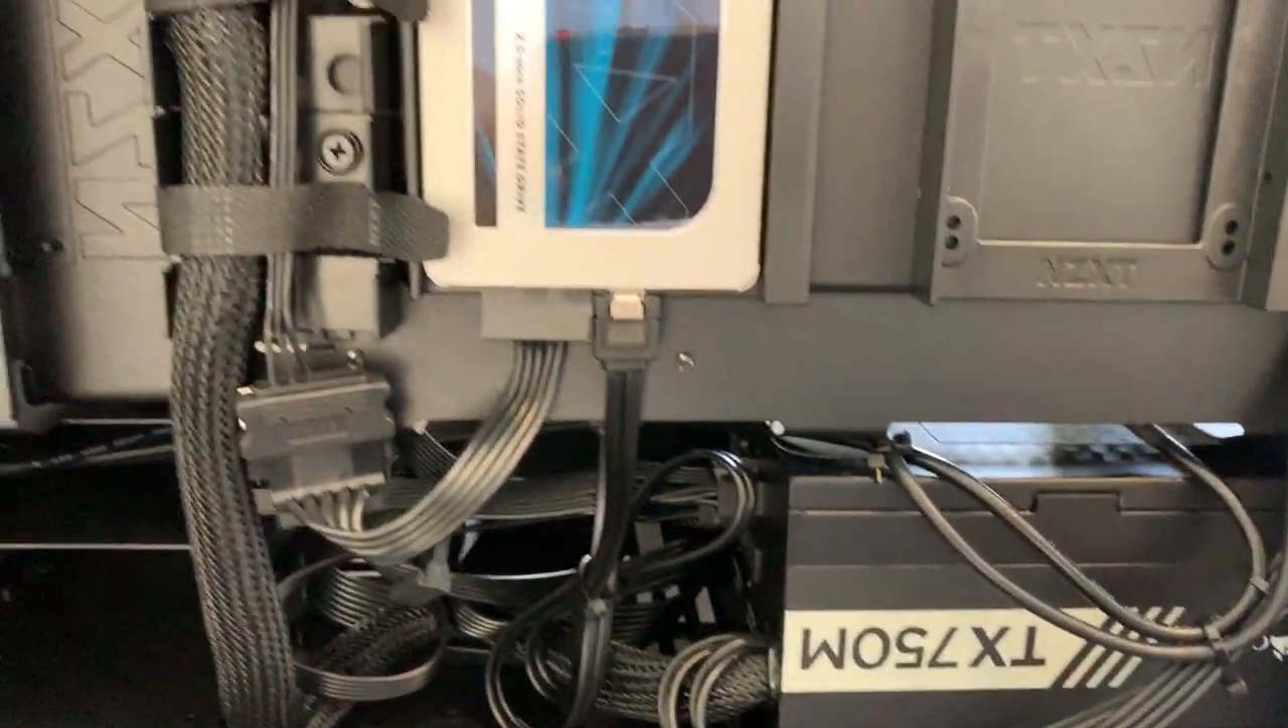And you also see here the SSD drive has been mounted on the back side.